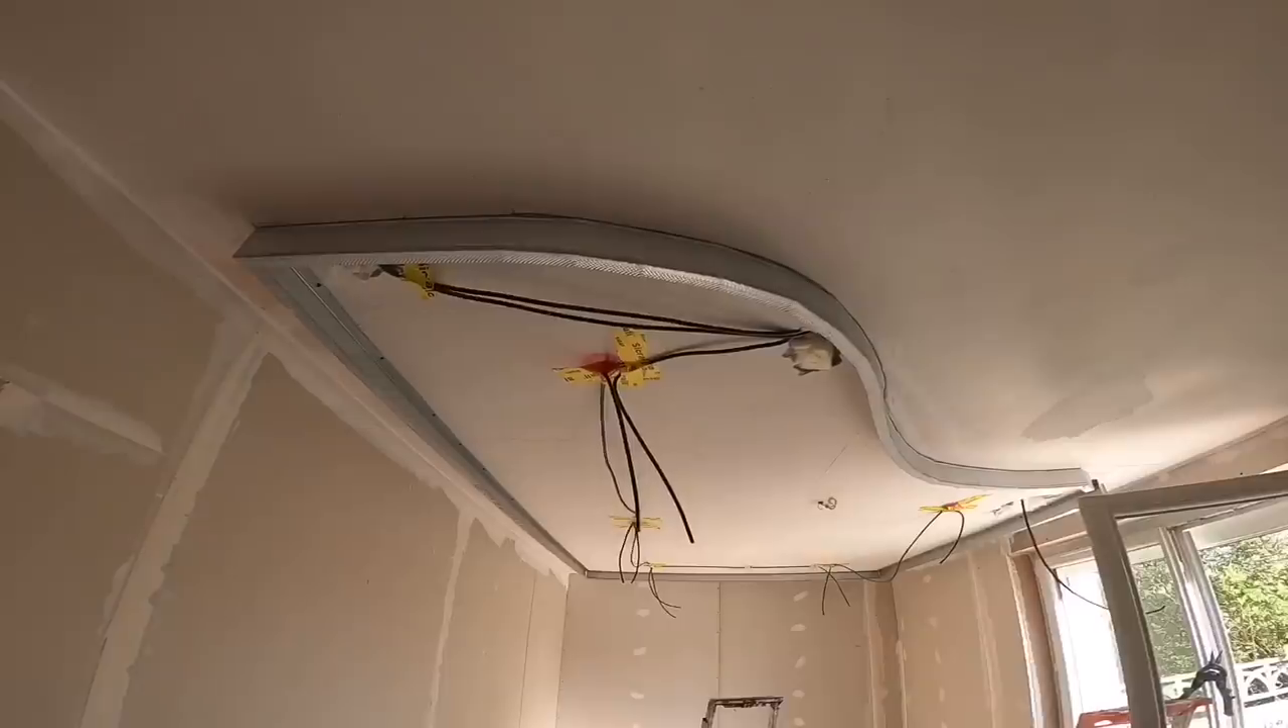Le rail pour l'arrondi est mis en place.